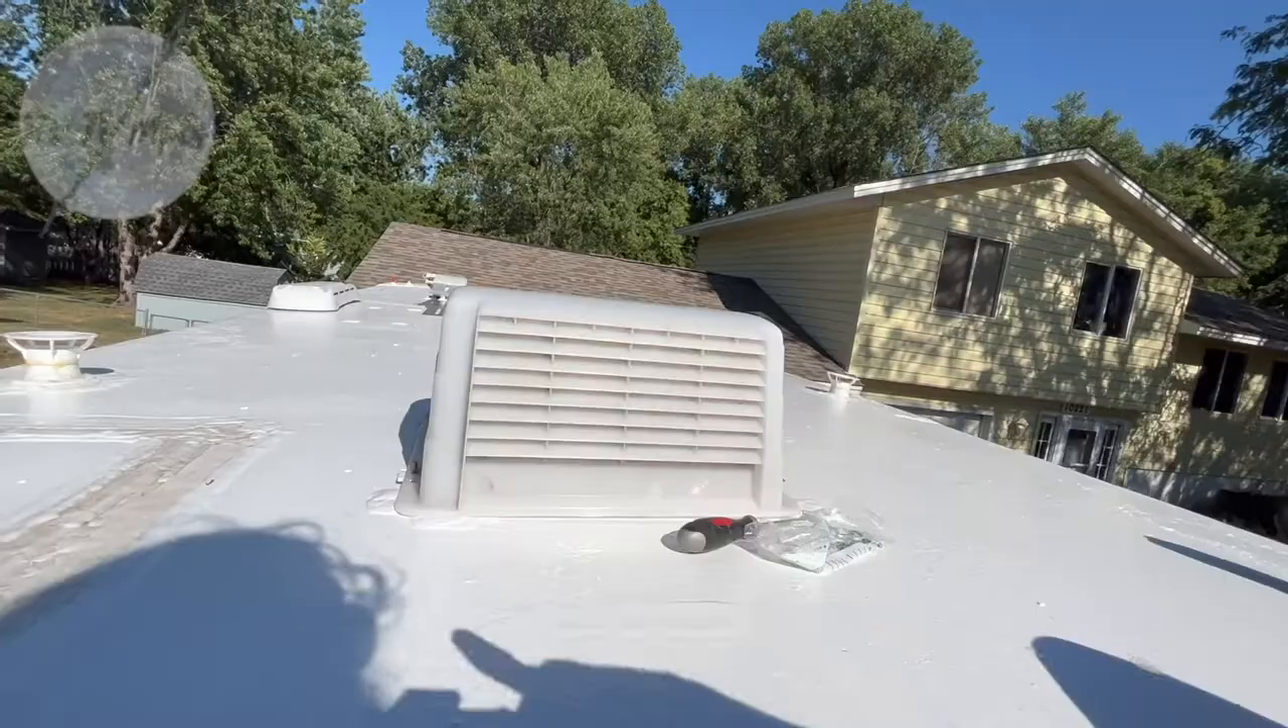You see I got the fridge cover already installed.